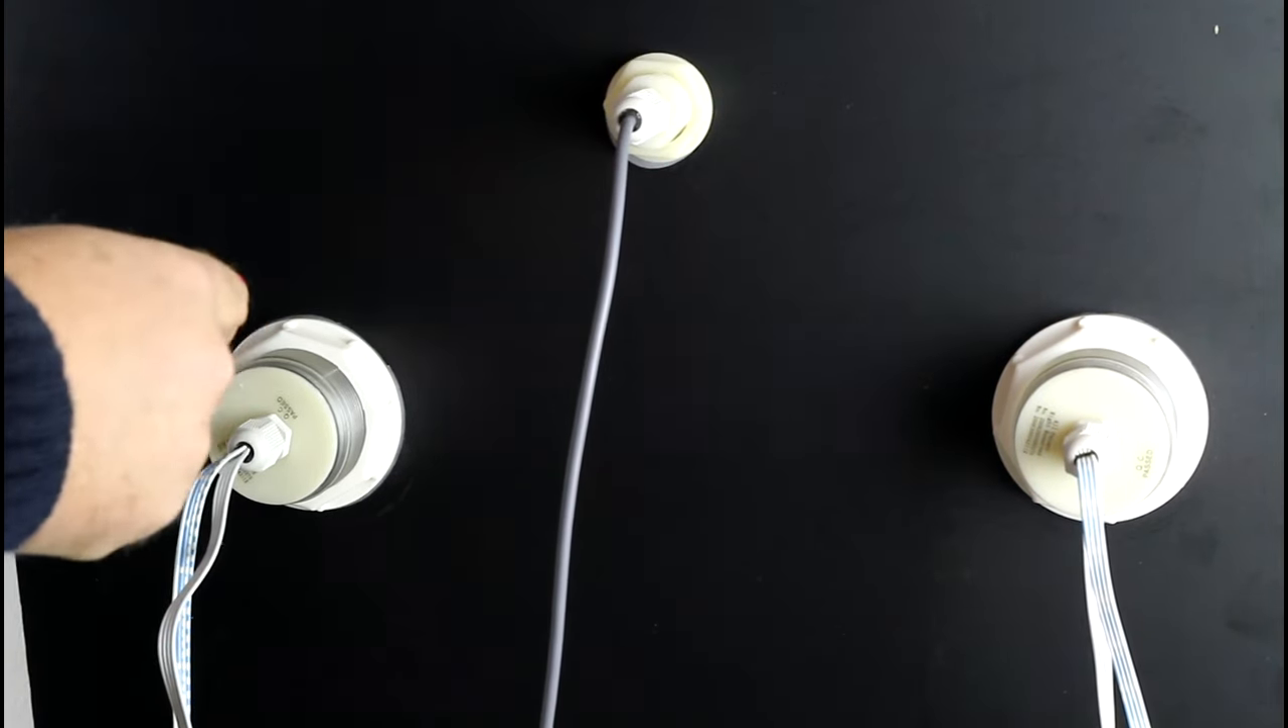Here's the two lights fitted. This is the controller fitted.